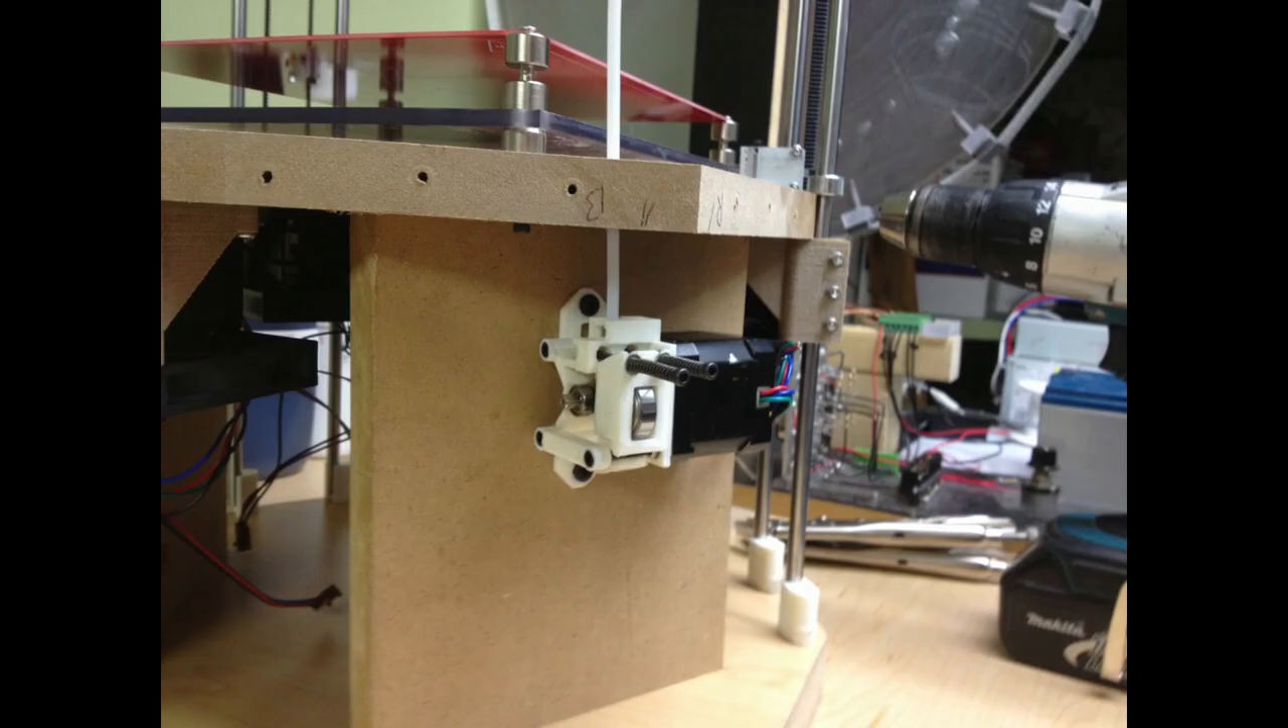So, there's the extruder motor that I mounted on the side, and, um, that was the other side.